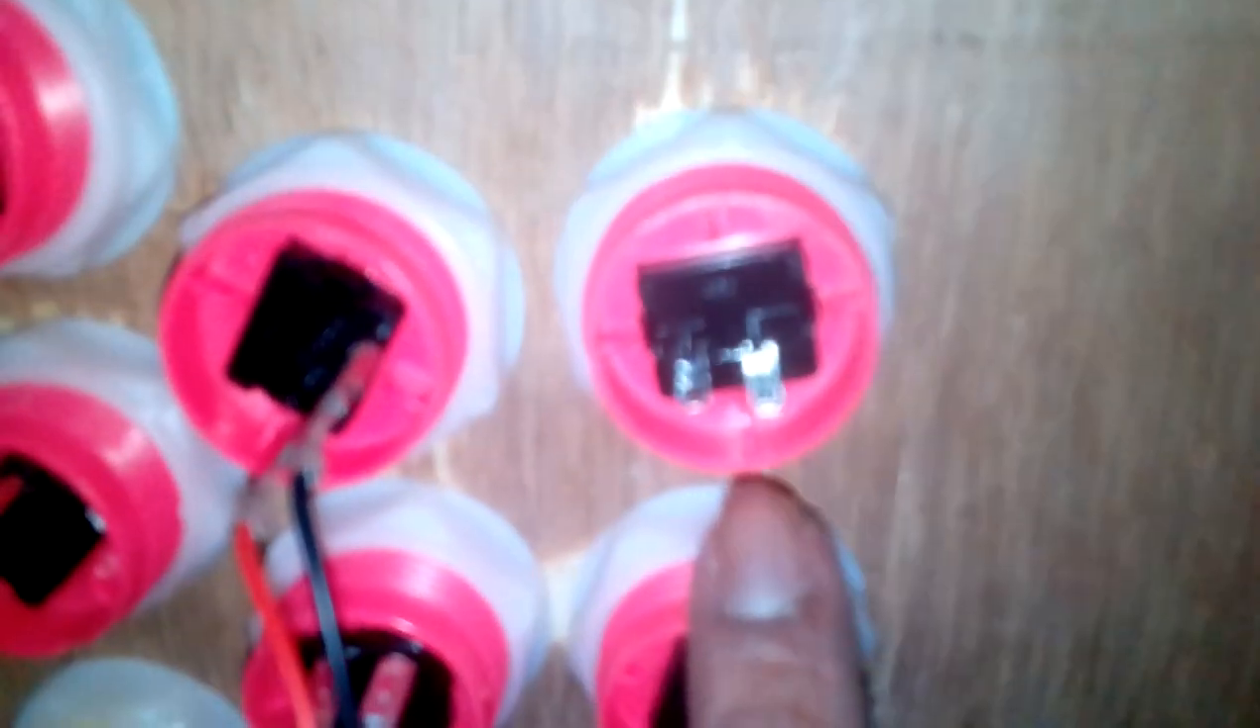ये दो terminal है इसमें मैंने wiring नहीं किये।